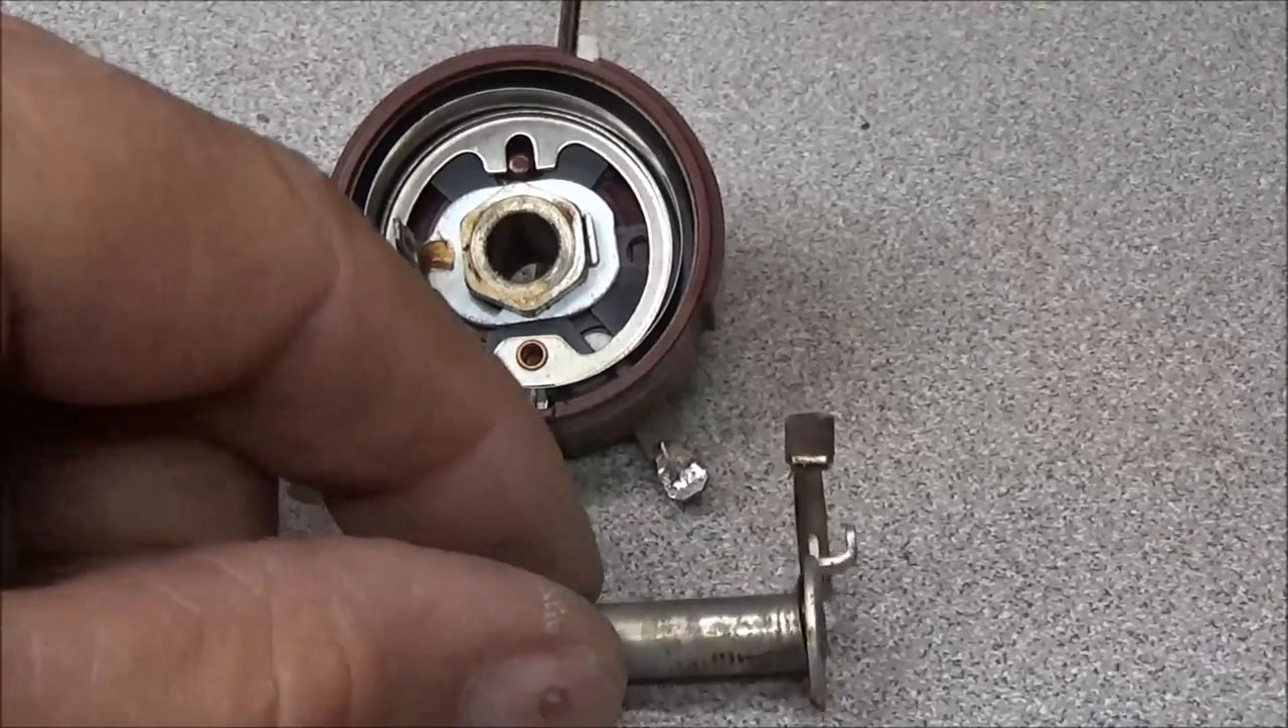And as you can see our shaft is out with the wiper.